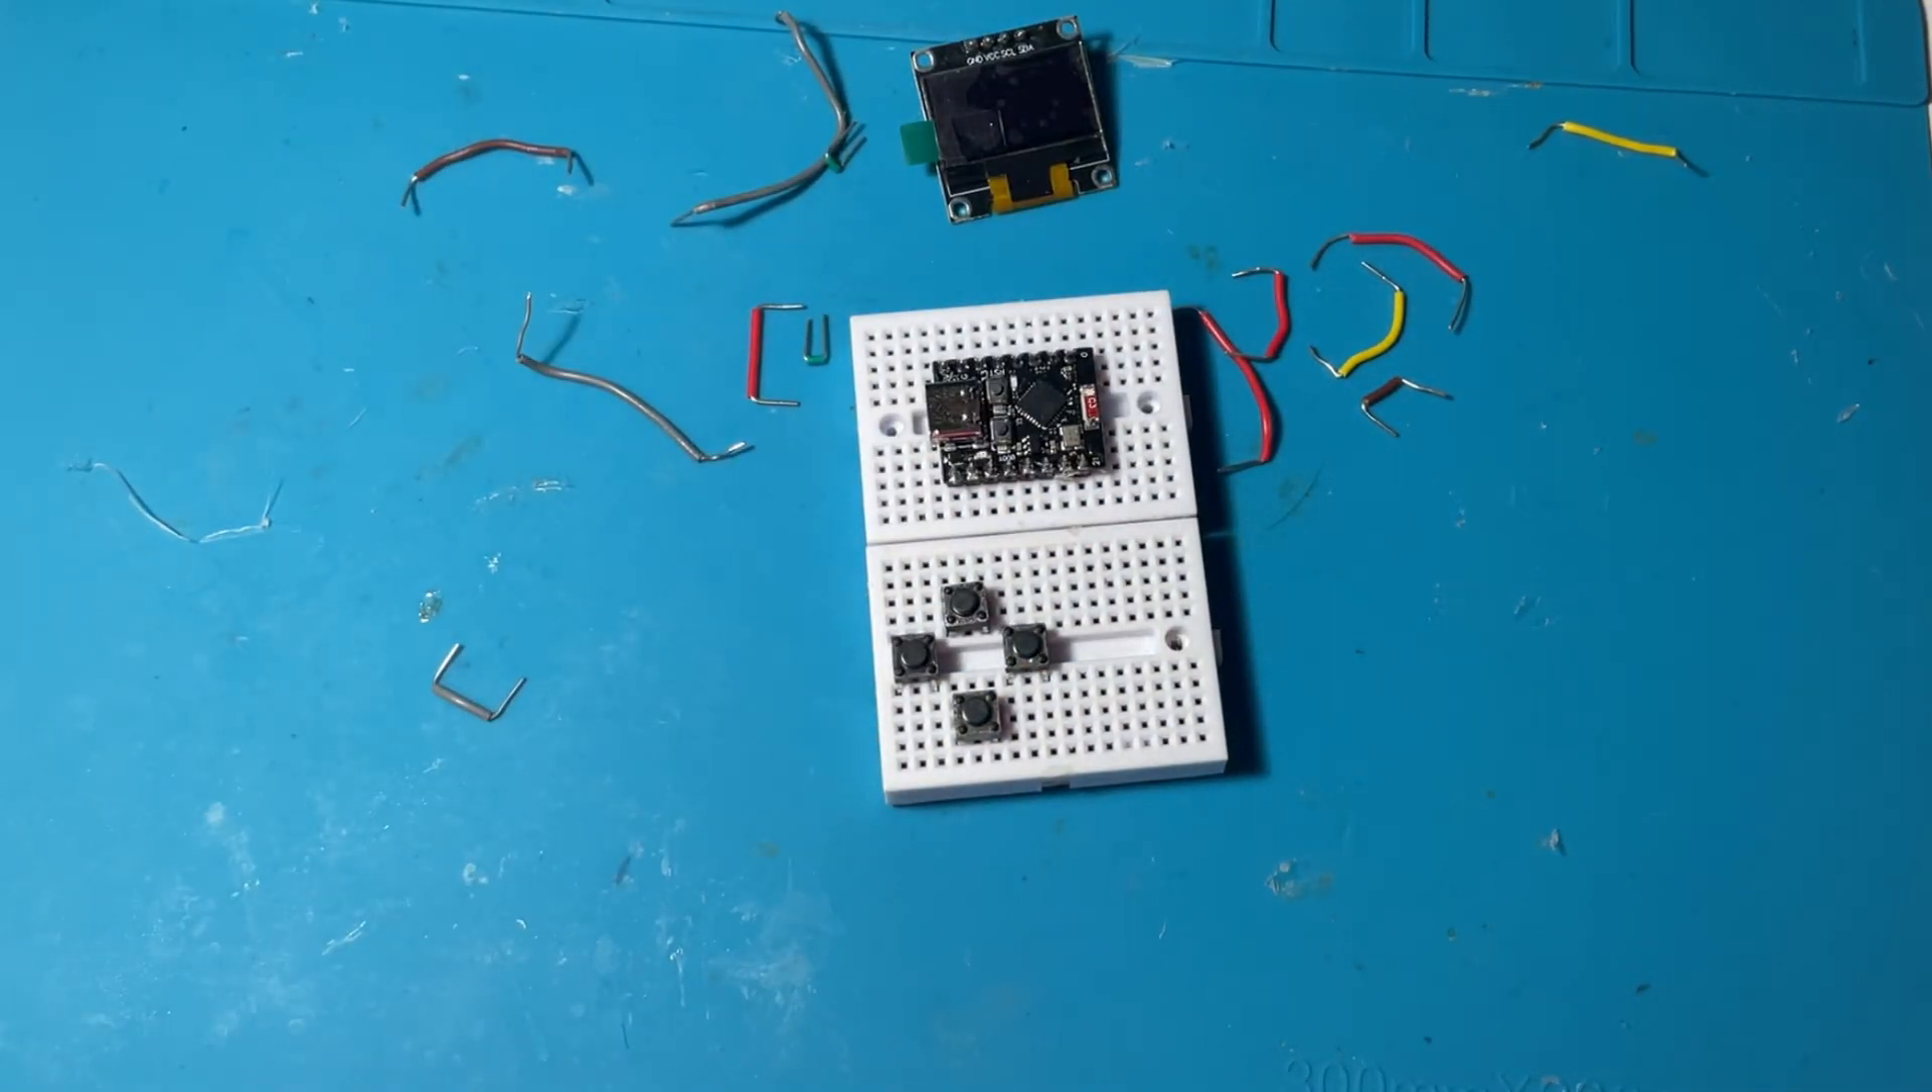And just like that we finished placing the four push buttons and now we are going to be connecting them.